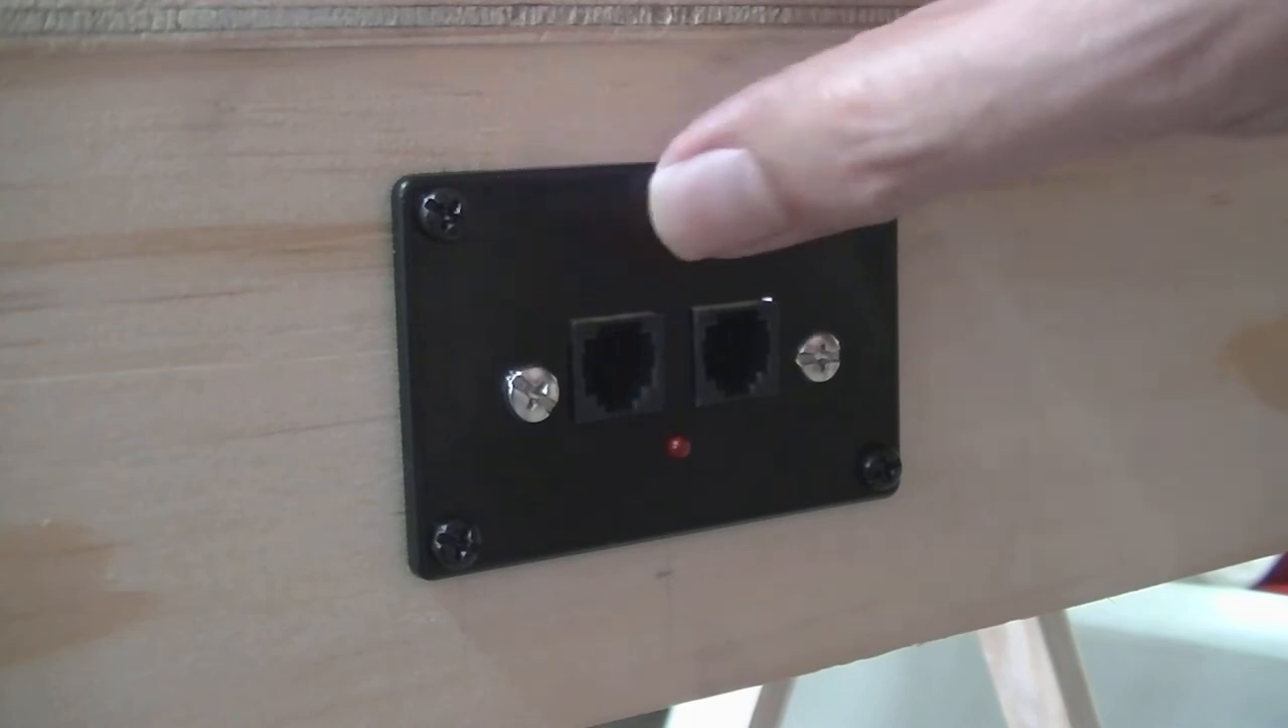All right so that is the panel installed.